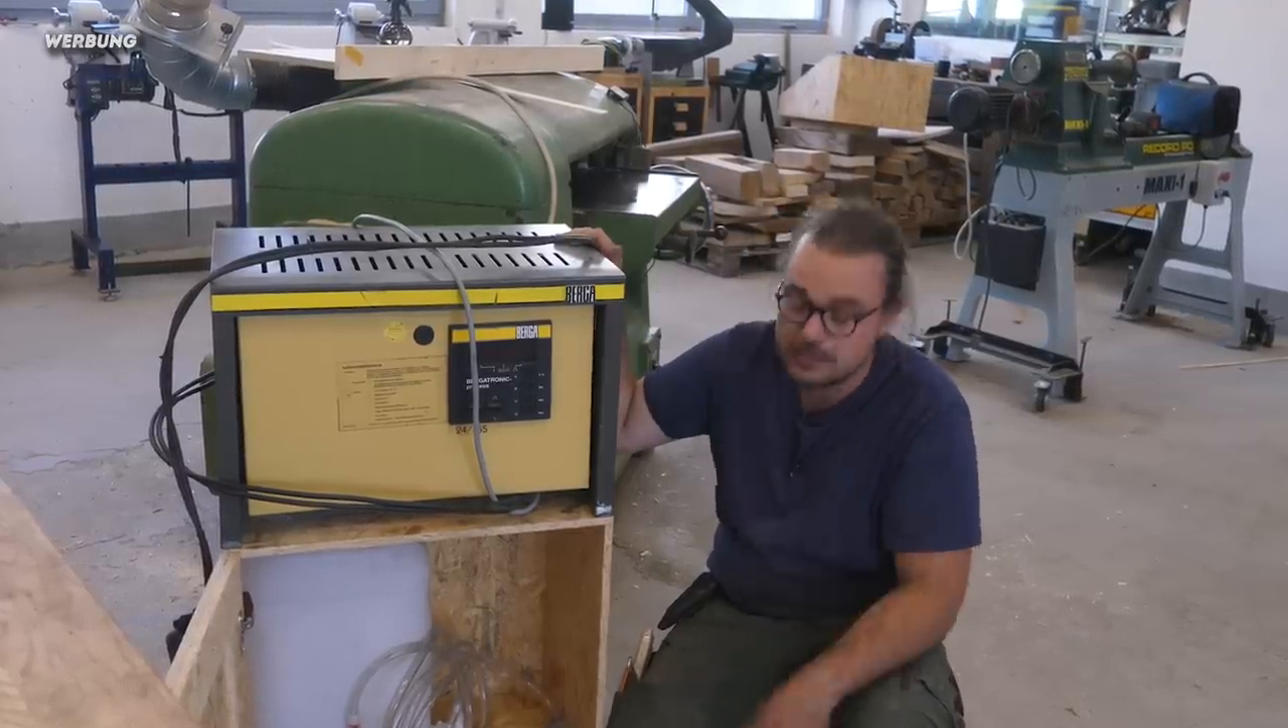Ich habe jetzt das Ladegerät von meinem Stapler auf dieser Kiste montiert.